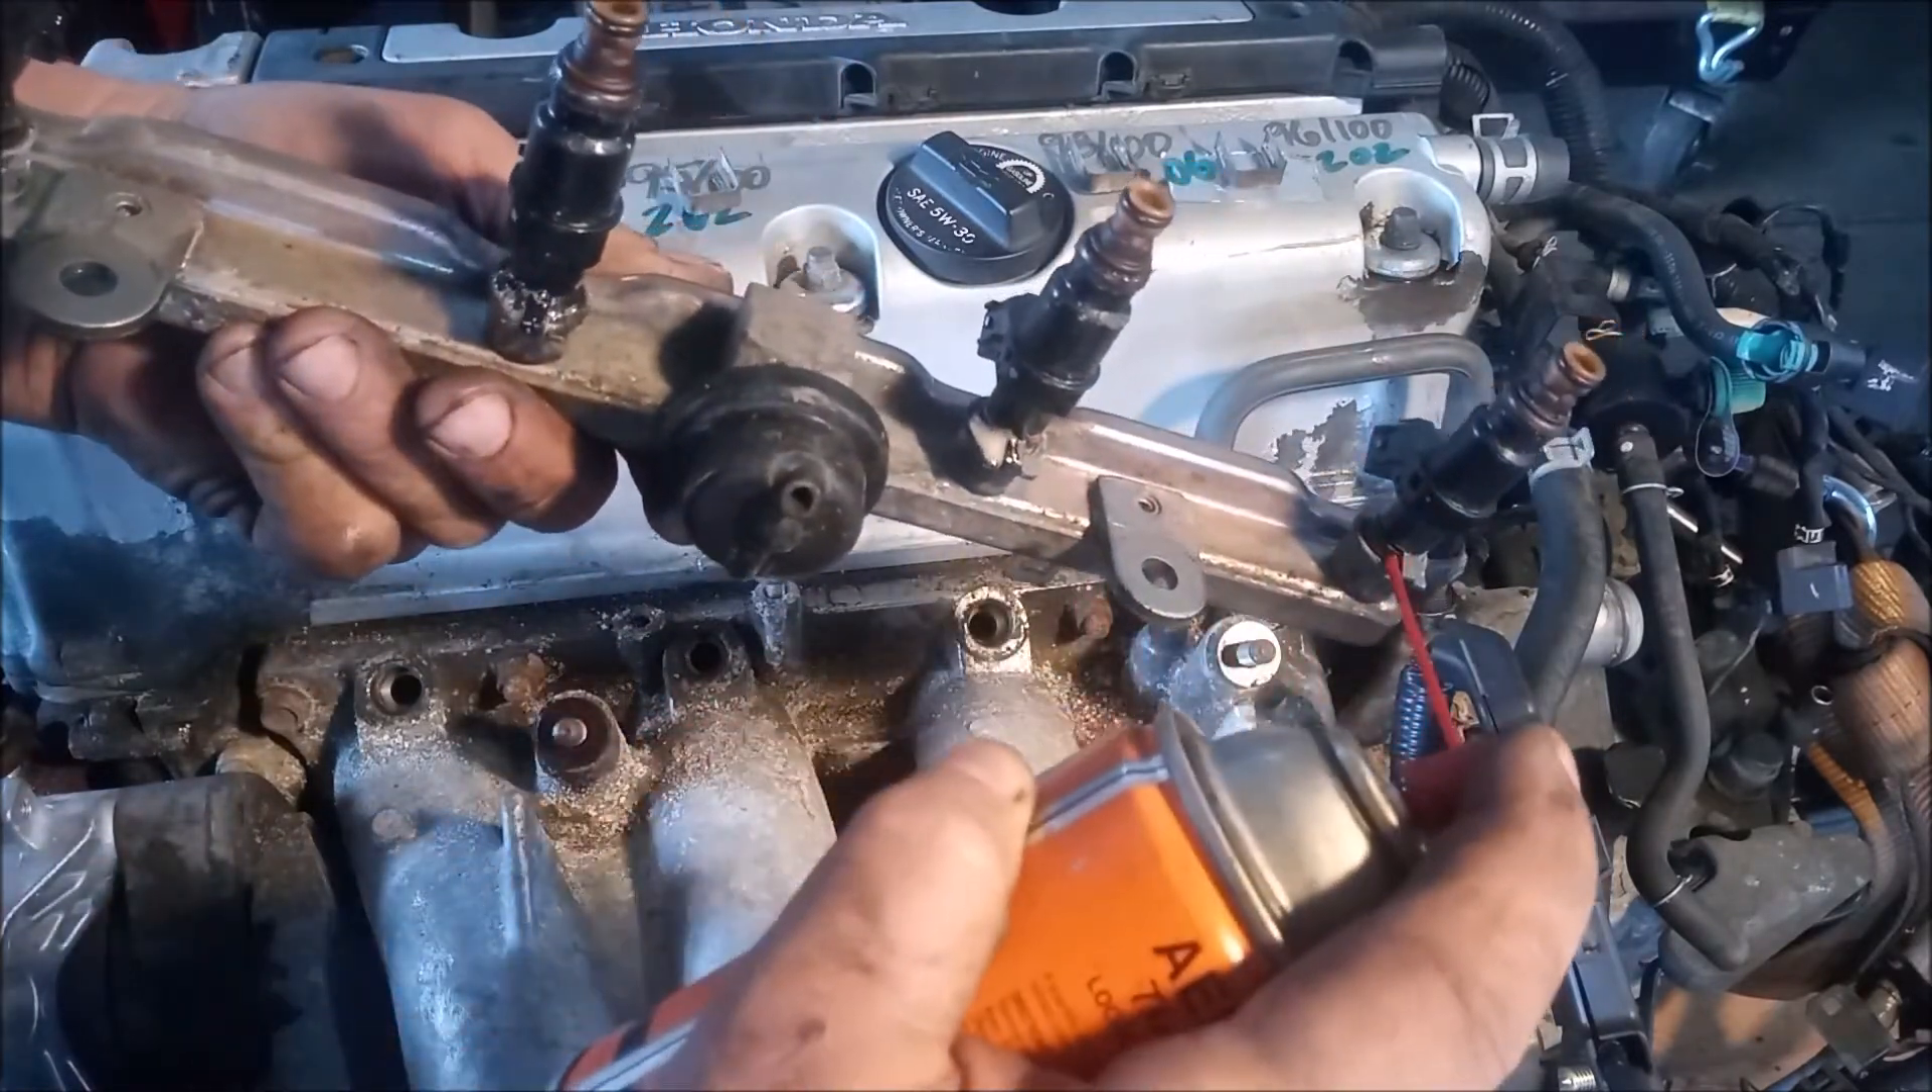And here comes the entire rail. All with the injectors attached.